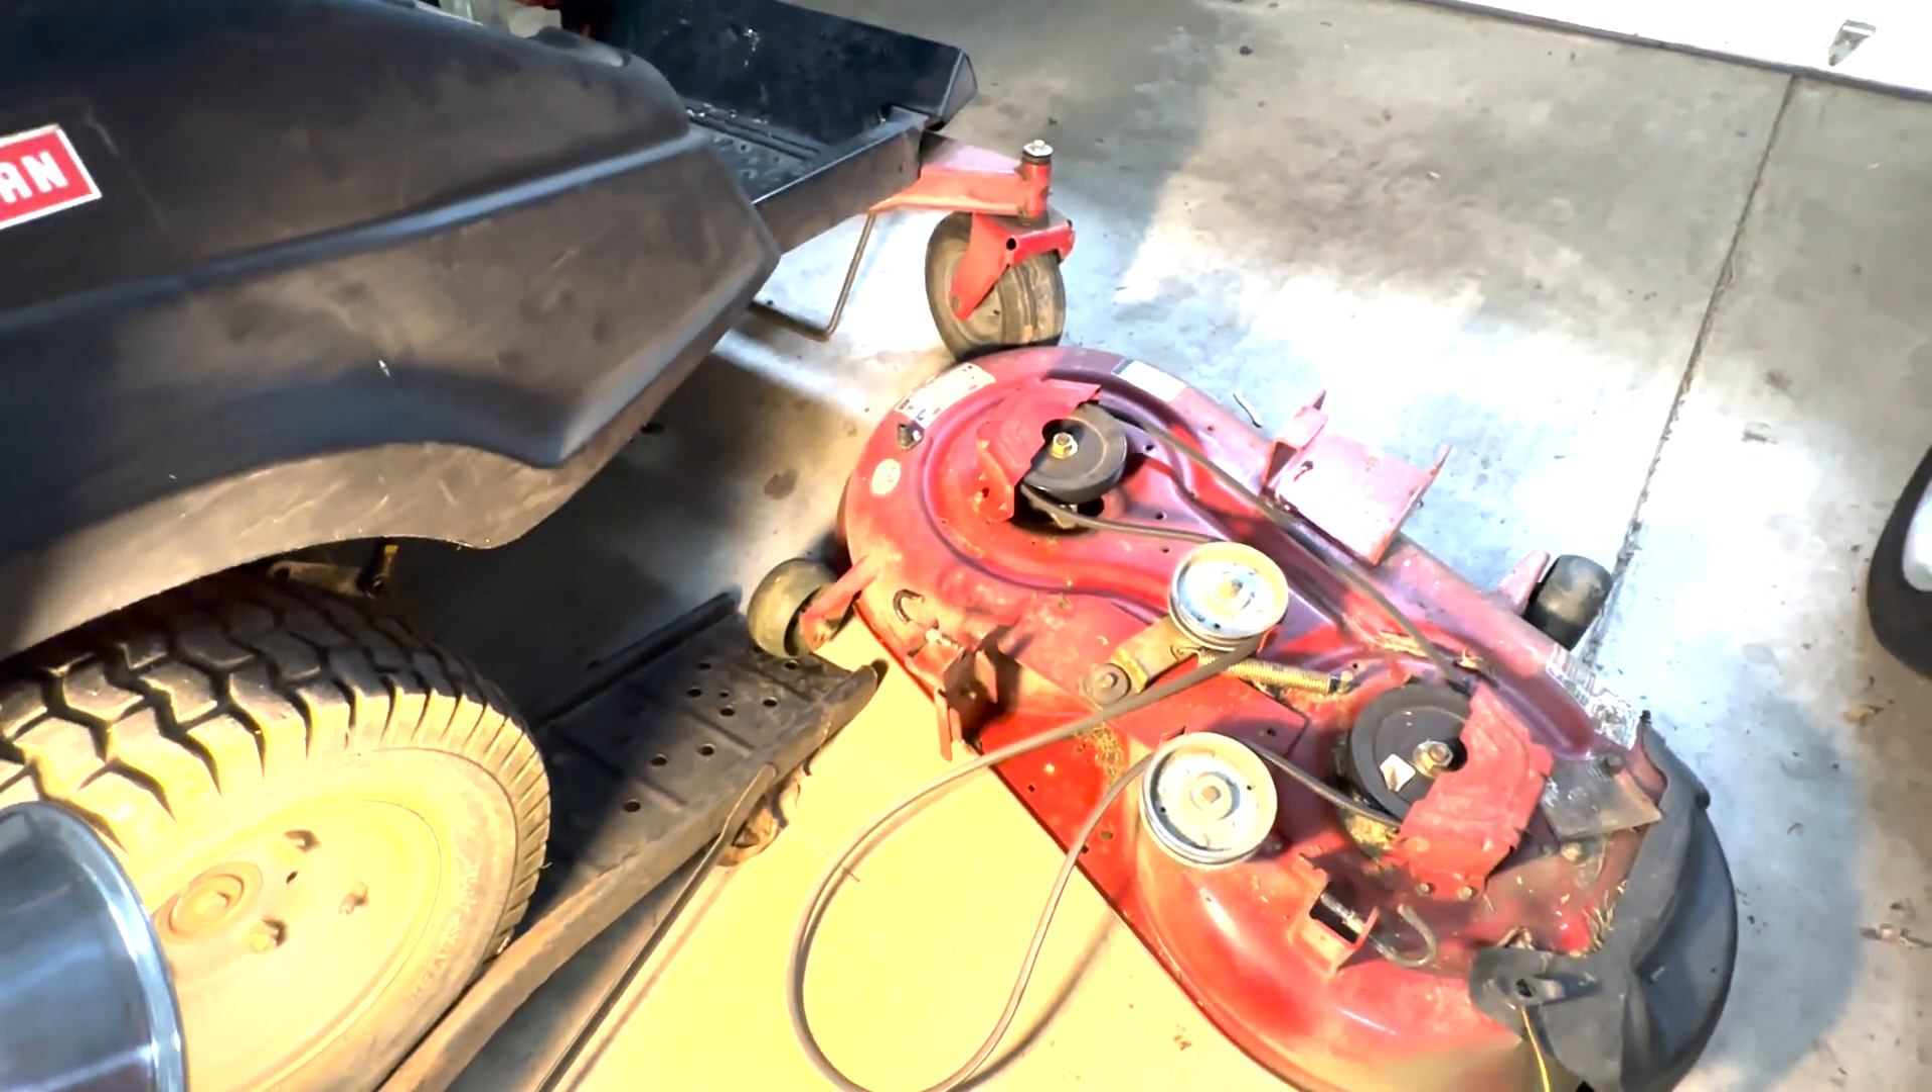So here's the deck already removed from the right side of the lawnmower but this is very very simple deck to to take take off.